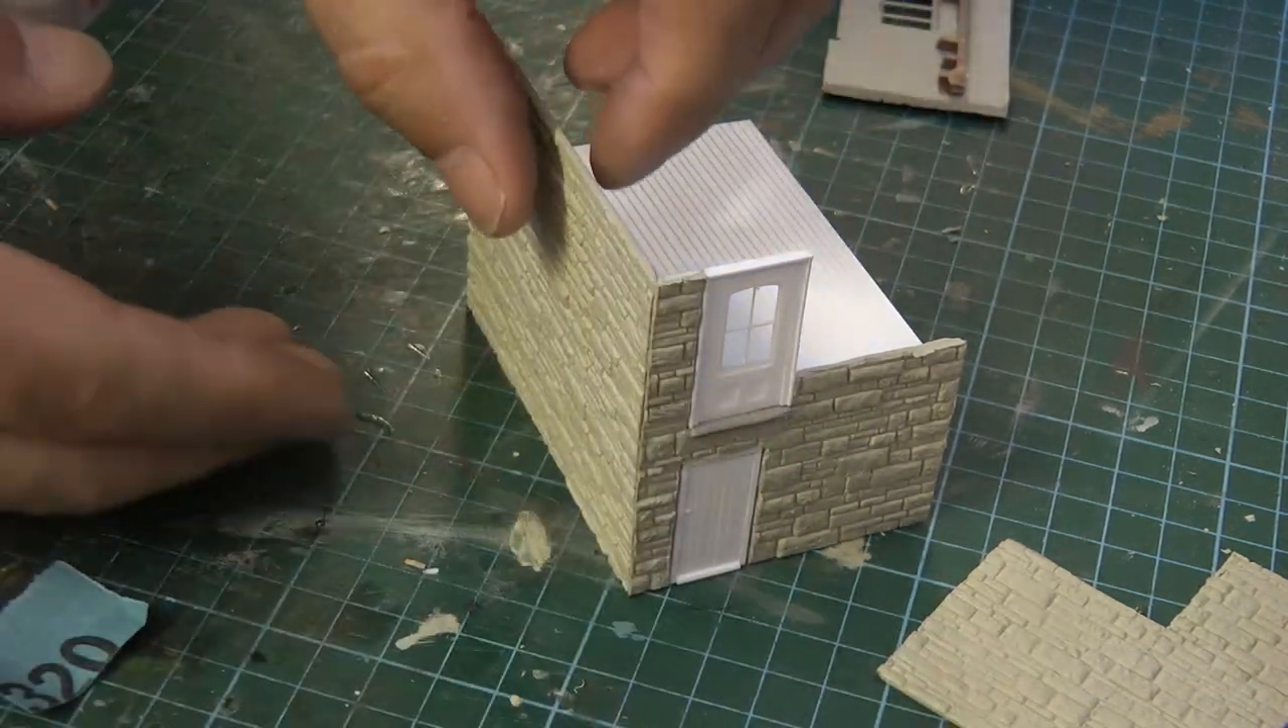Right, so I've put the first two walls together. The back and the right hand side wall.